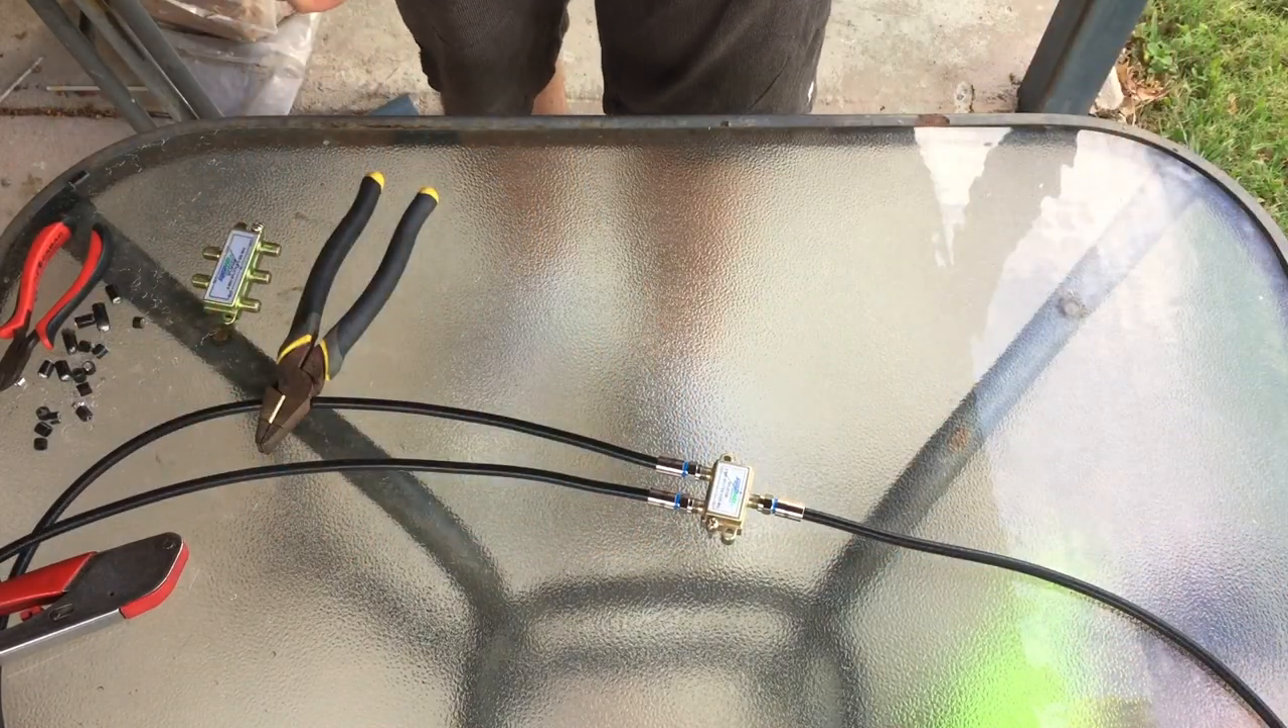And there we have it. Splitter installed.